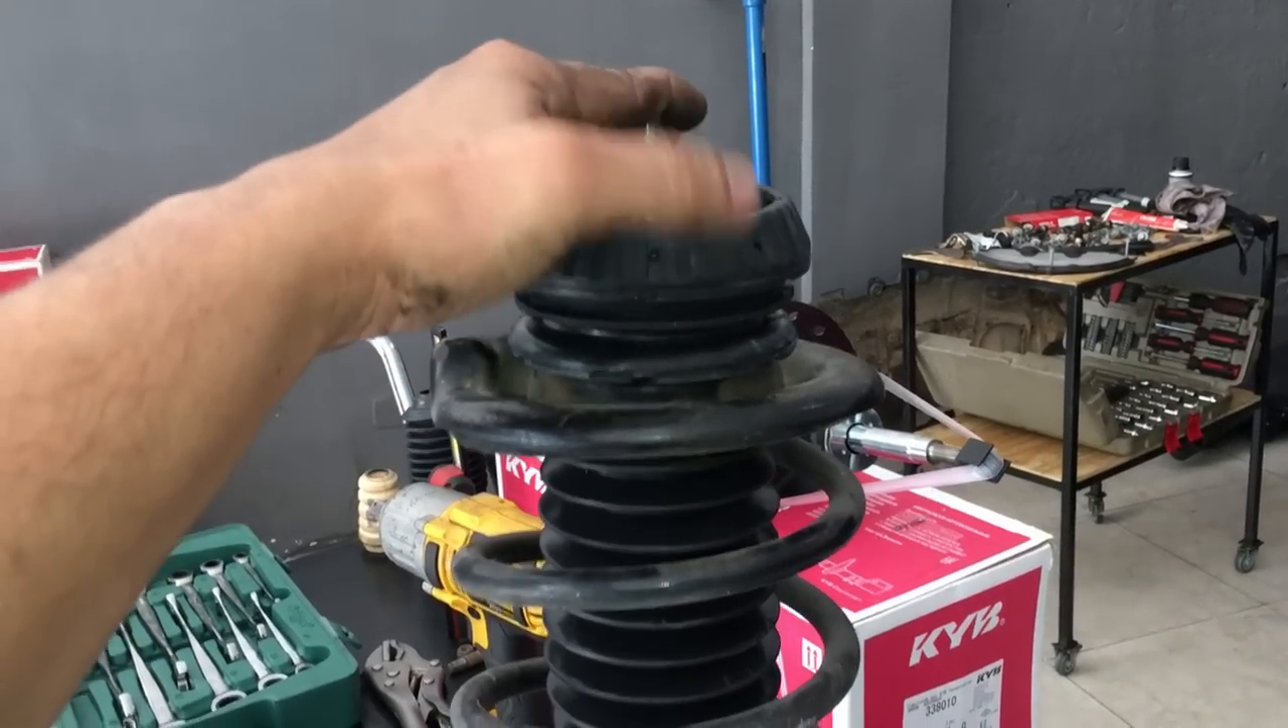Pronto galera, amortecedor aqui montado, já com mola, com tudo.